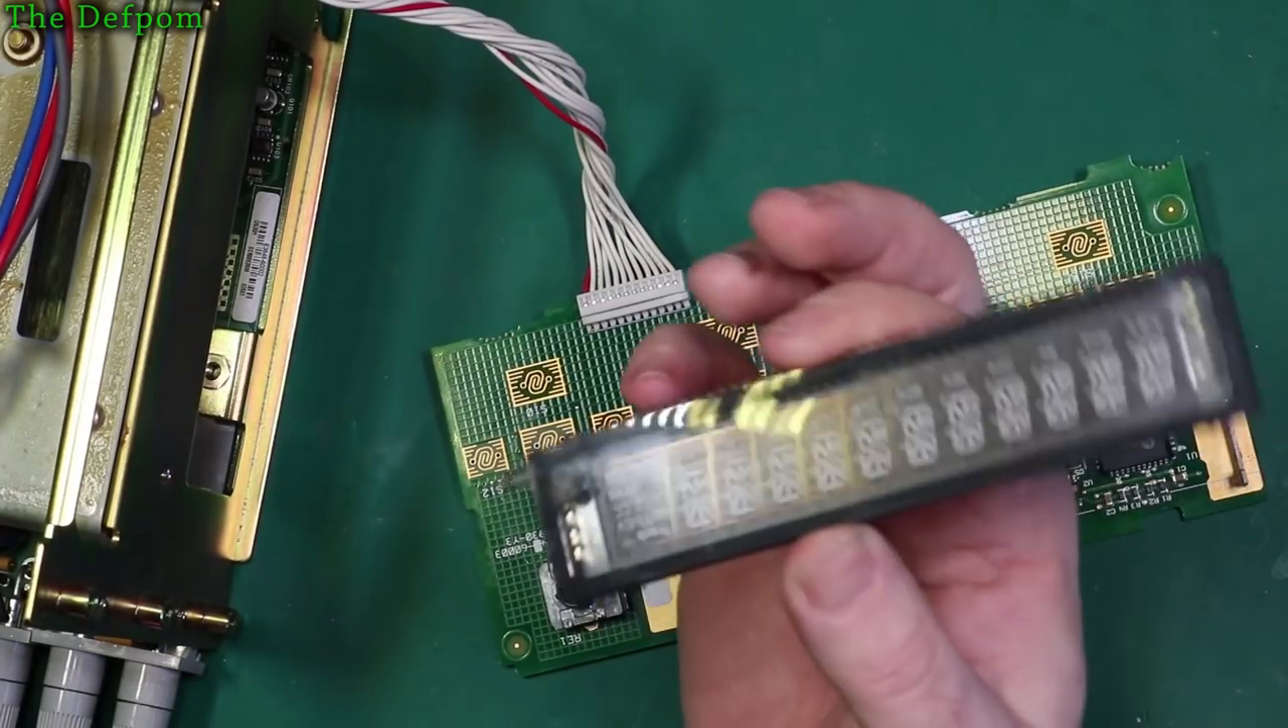There's a display module. Which you can see I've already taken out.